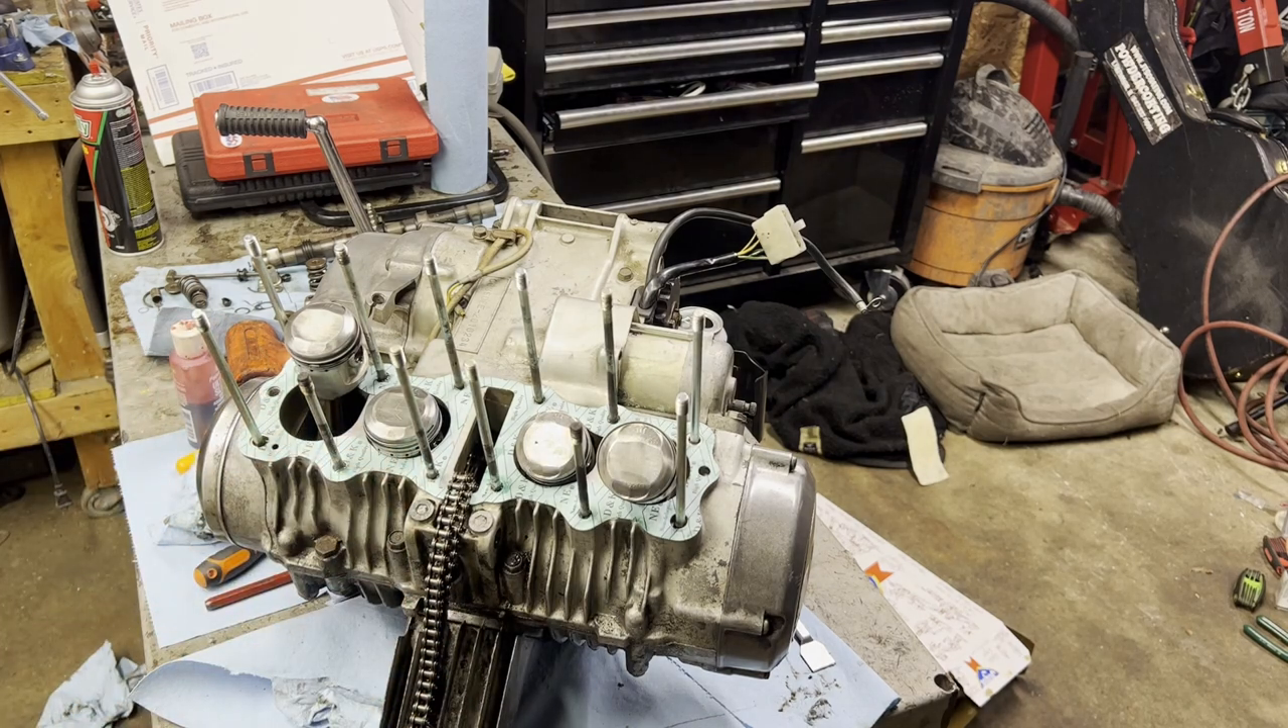Now we got a nice fresh gasket on there. Good to go.